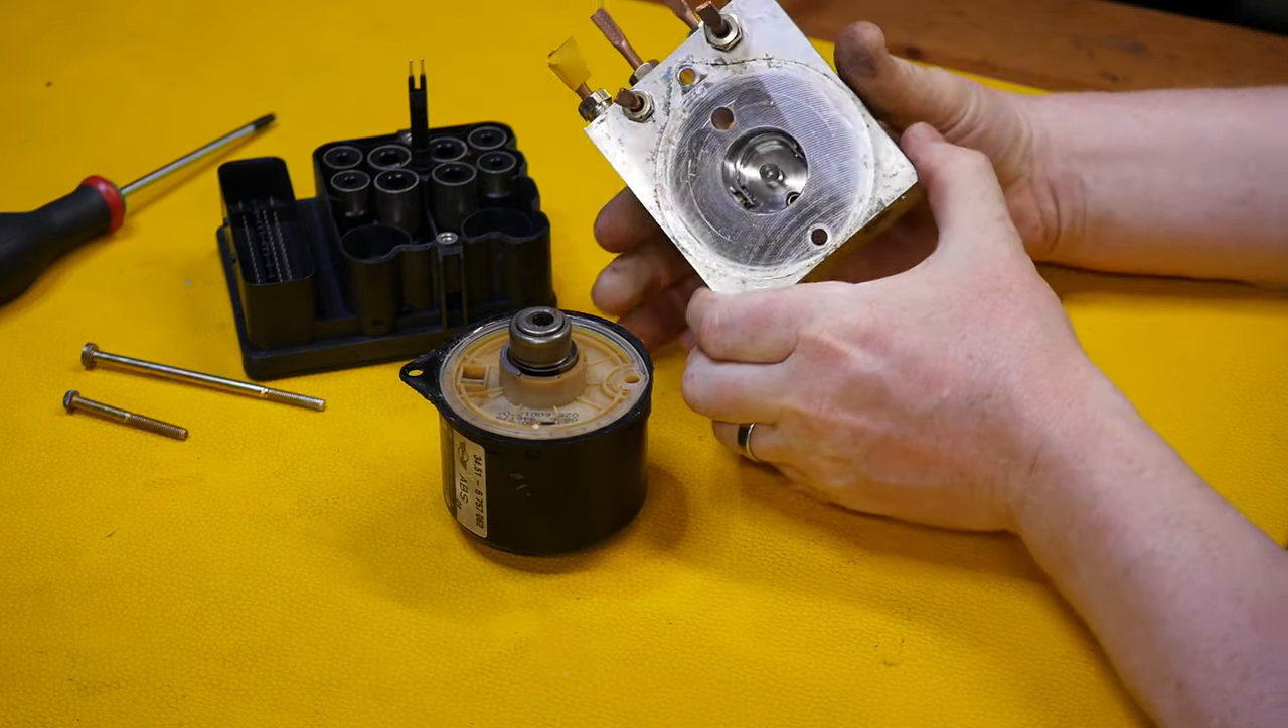The motor has just come off quite easily there.